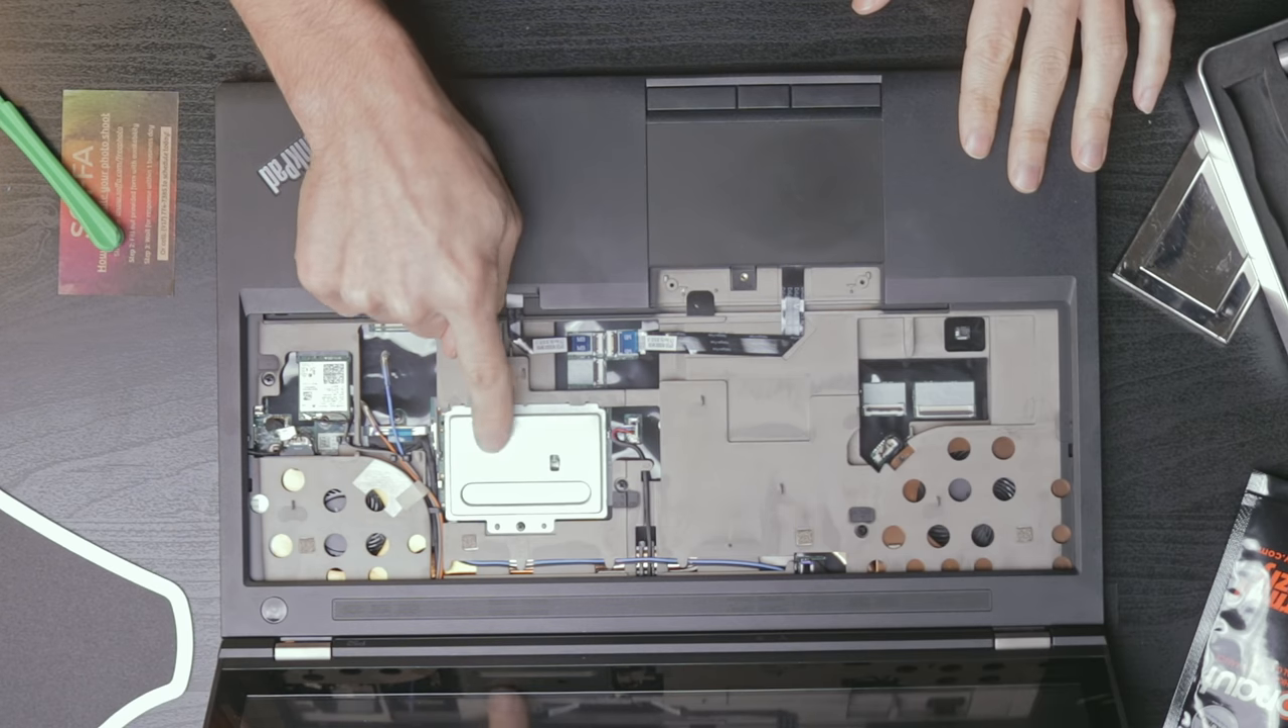Keyboard has been successfully removed without any damage.